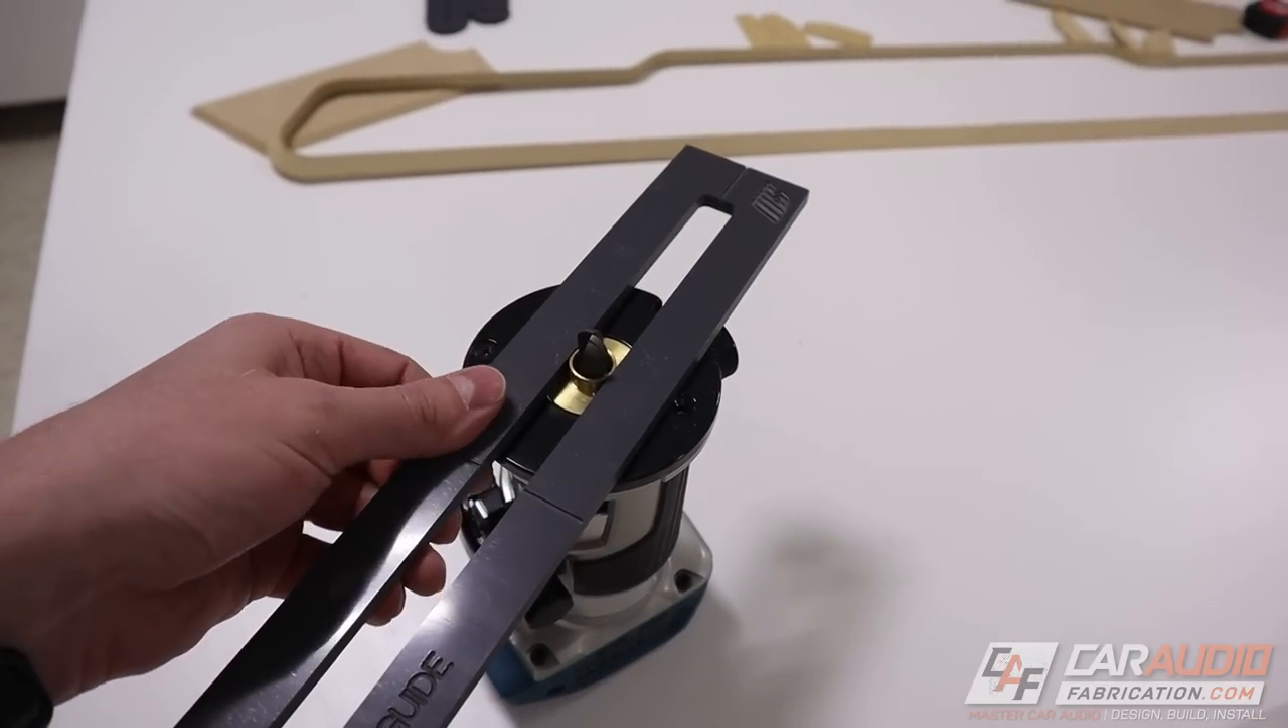You can see that the guide bushing fits in this channel so that we can guide exactly where we want the cut of the router to go.